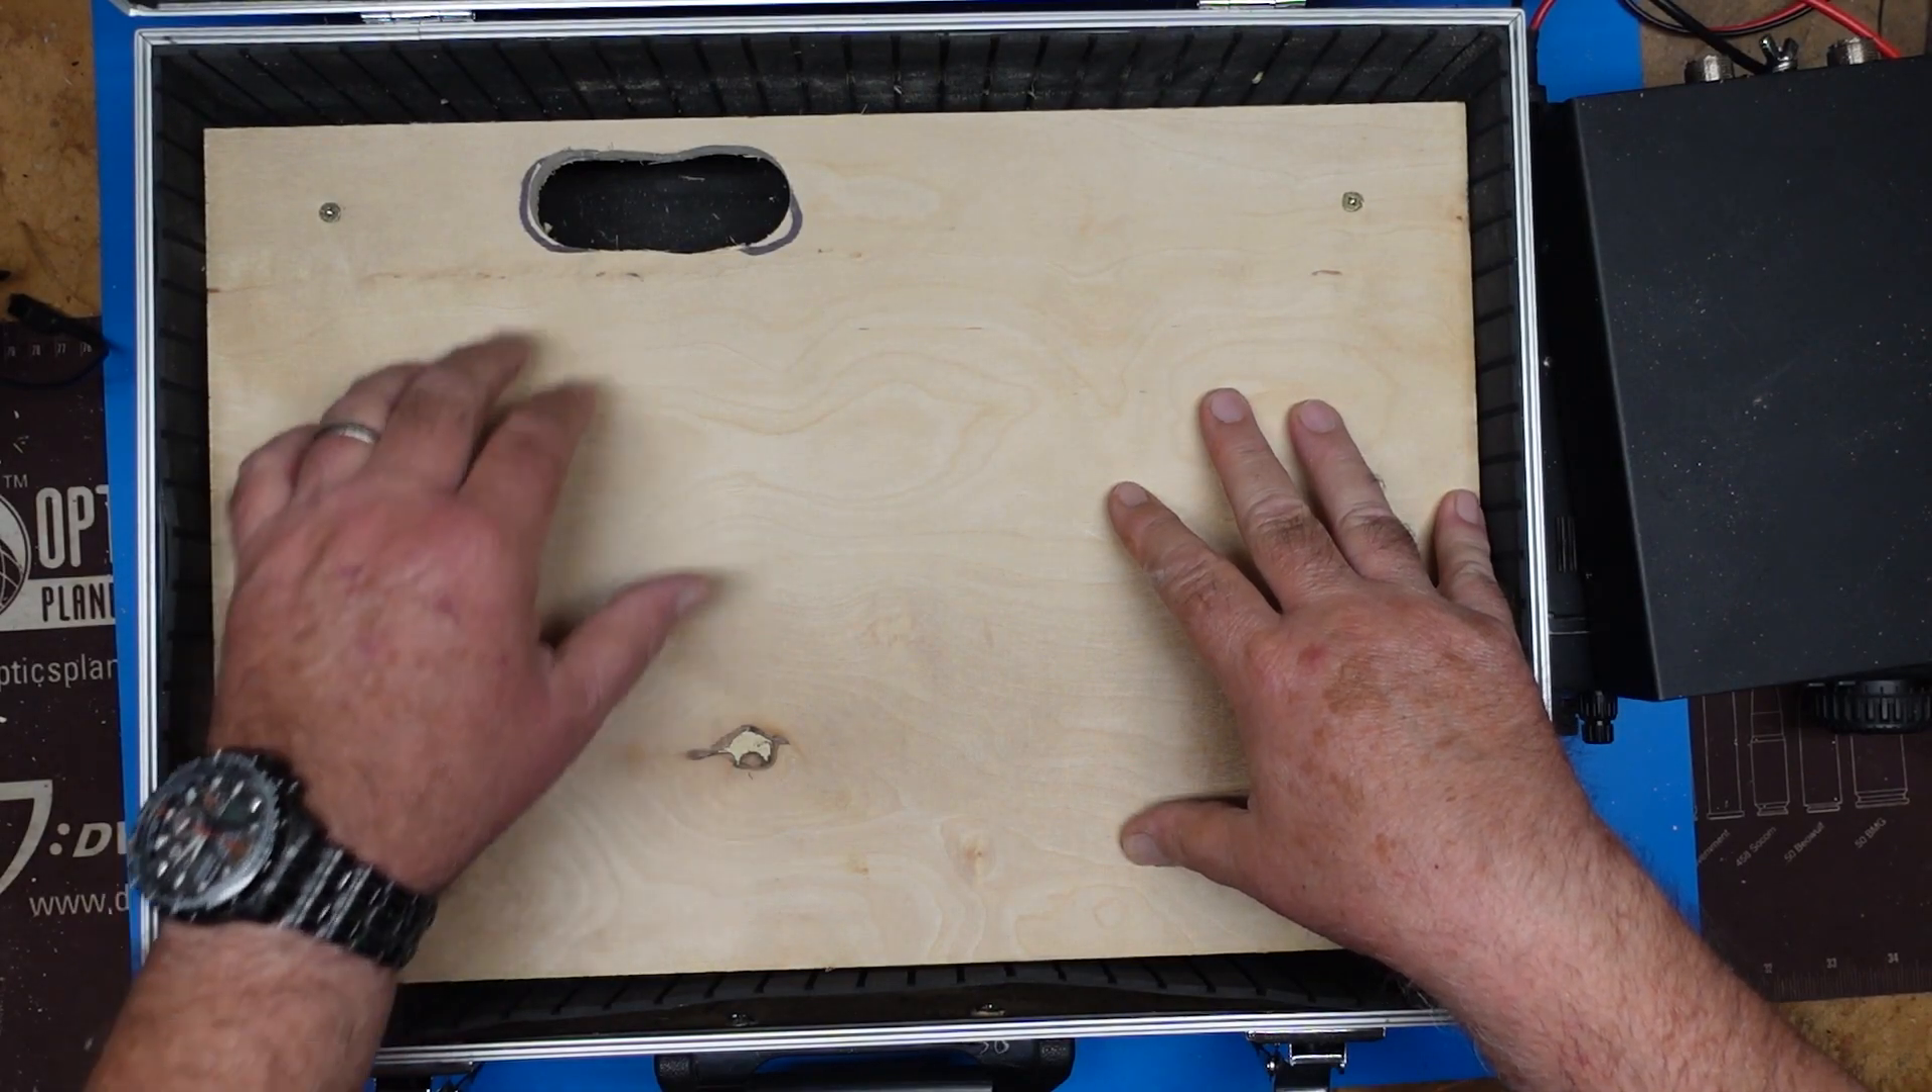All right, so we've got our platform in place. I drilled two or three or four holes-ish with the Forstner bit.